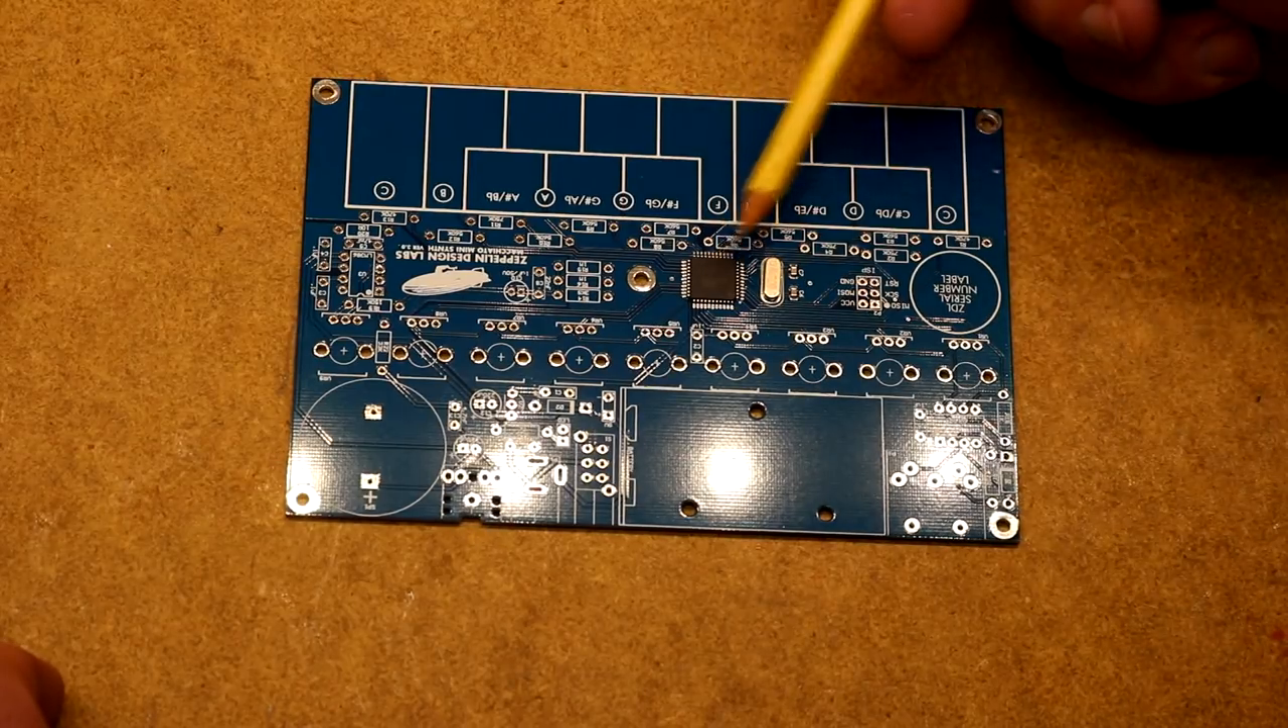So you'll notice the PC board for the synthesizer does come with the CPU and the crystal already mounted.